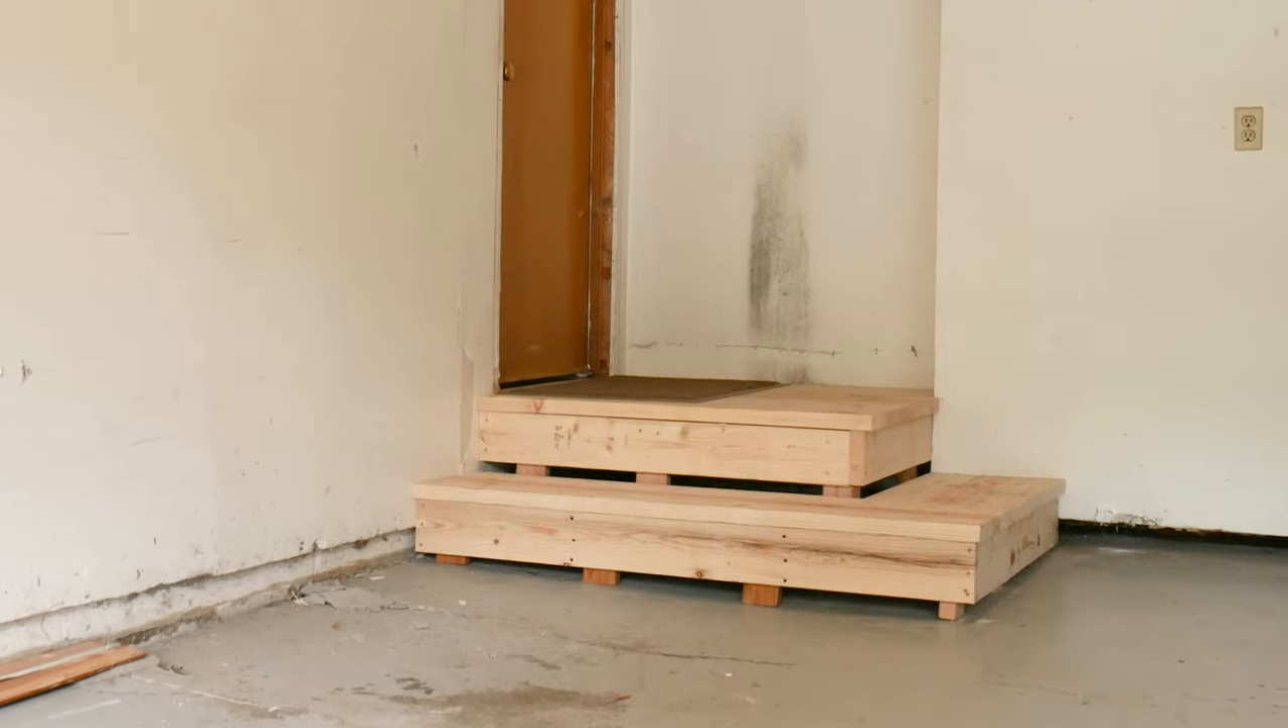The landing is complete and another workspace improvement project is in the books.